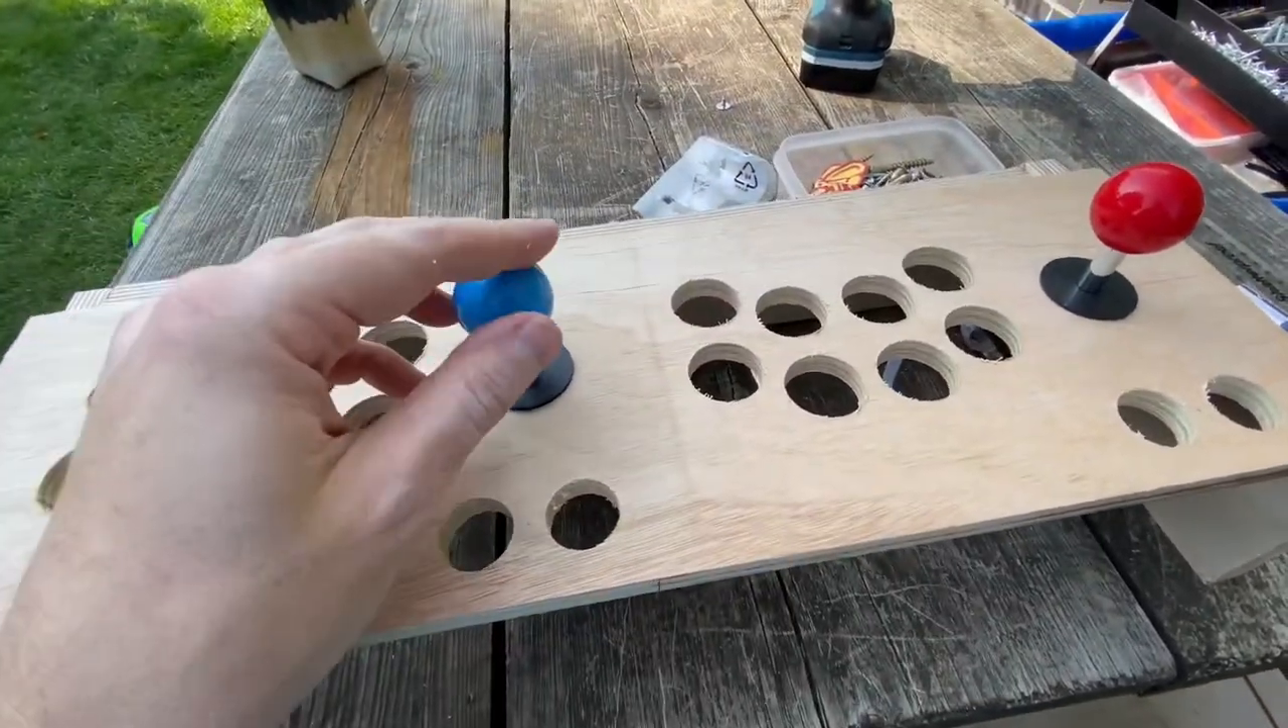I've attached both joystick units now, which look rather nice.